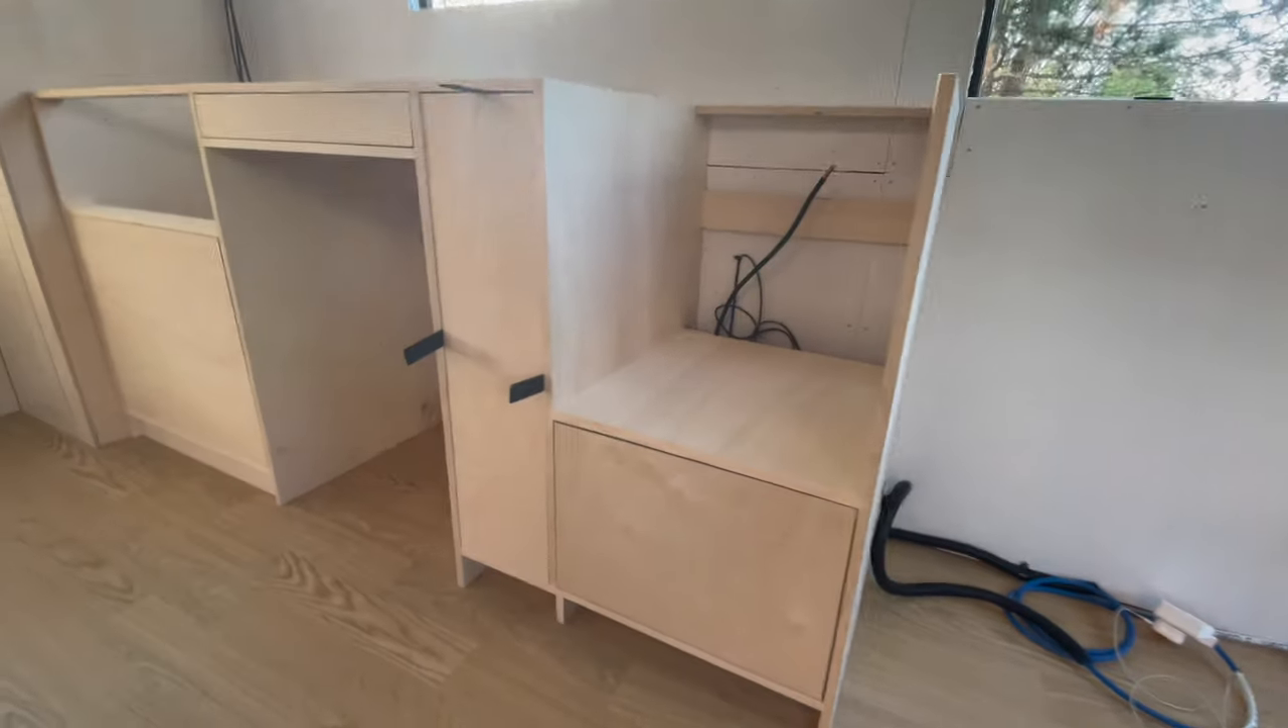We've done plumbing we've built a carcass we've built drawers we've laminated edges.